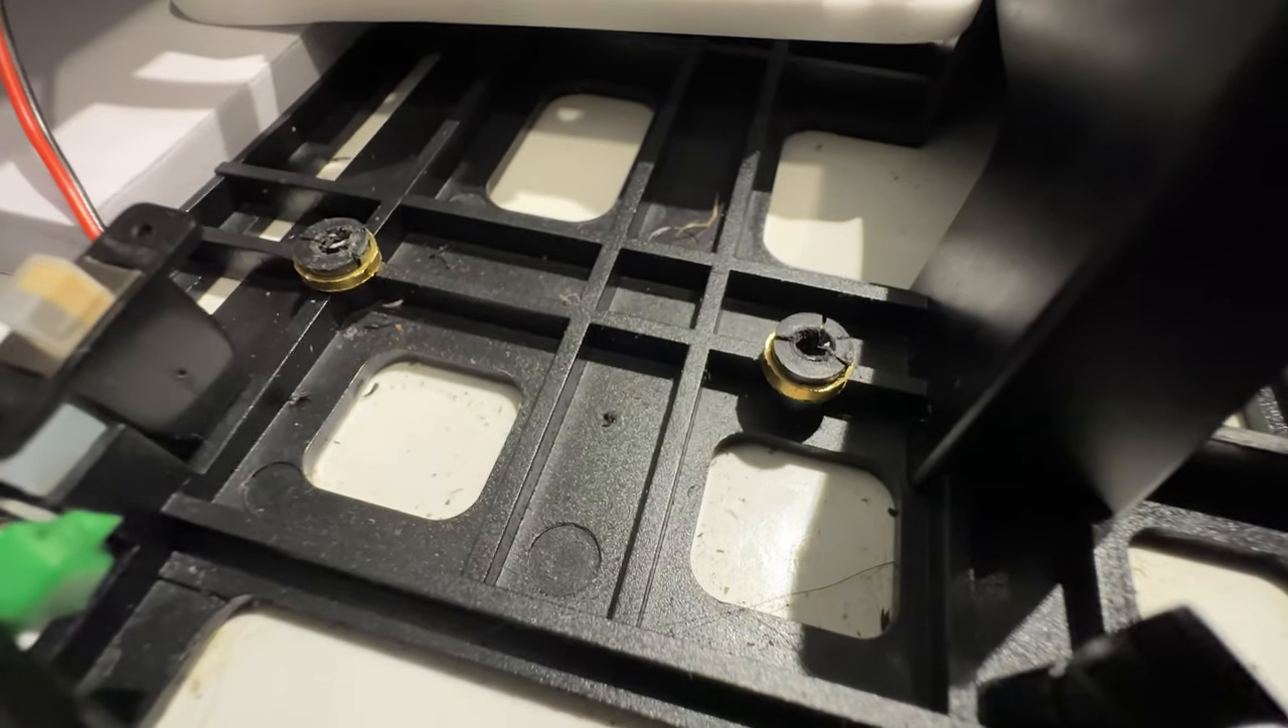So what I've done just to give you a bit of a tip is I've cut some brass tubing and I'll put up on the screen the size that I used. It just fits over the little cowling there quite nicely, the little stub.